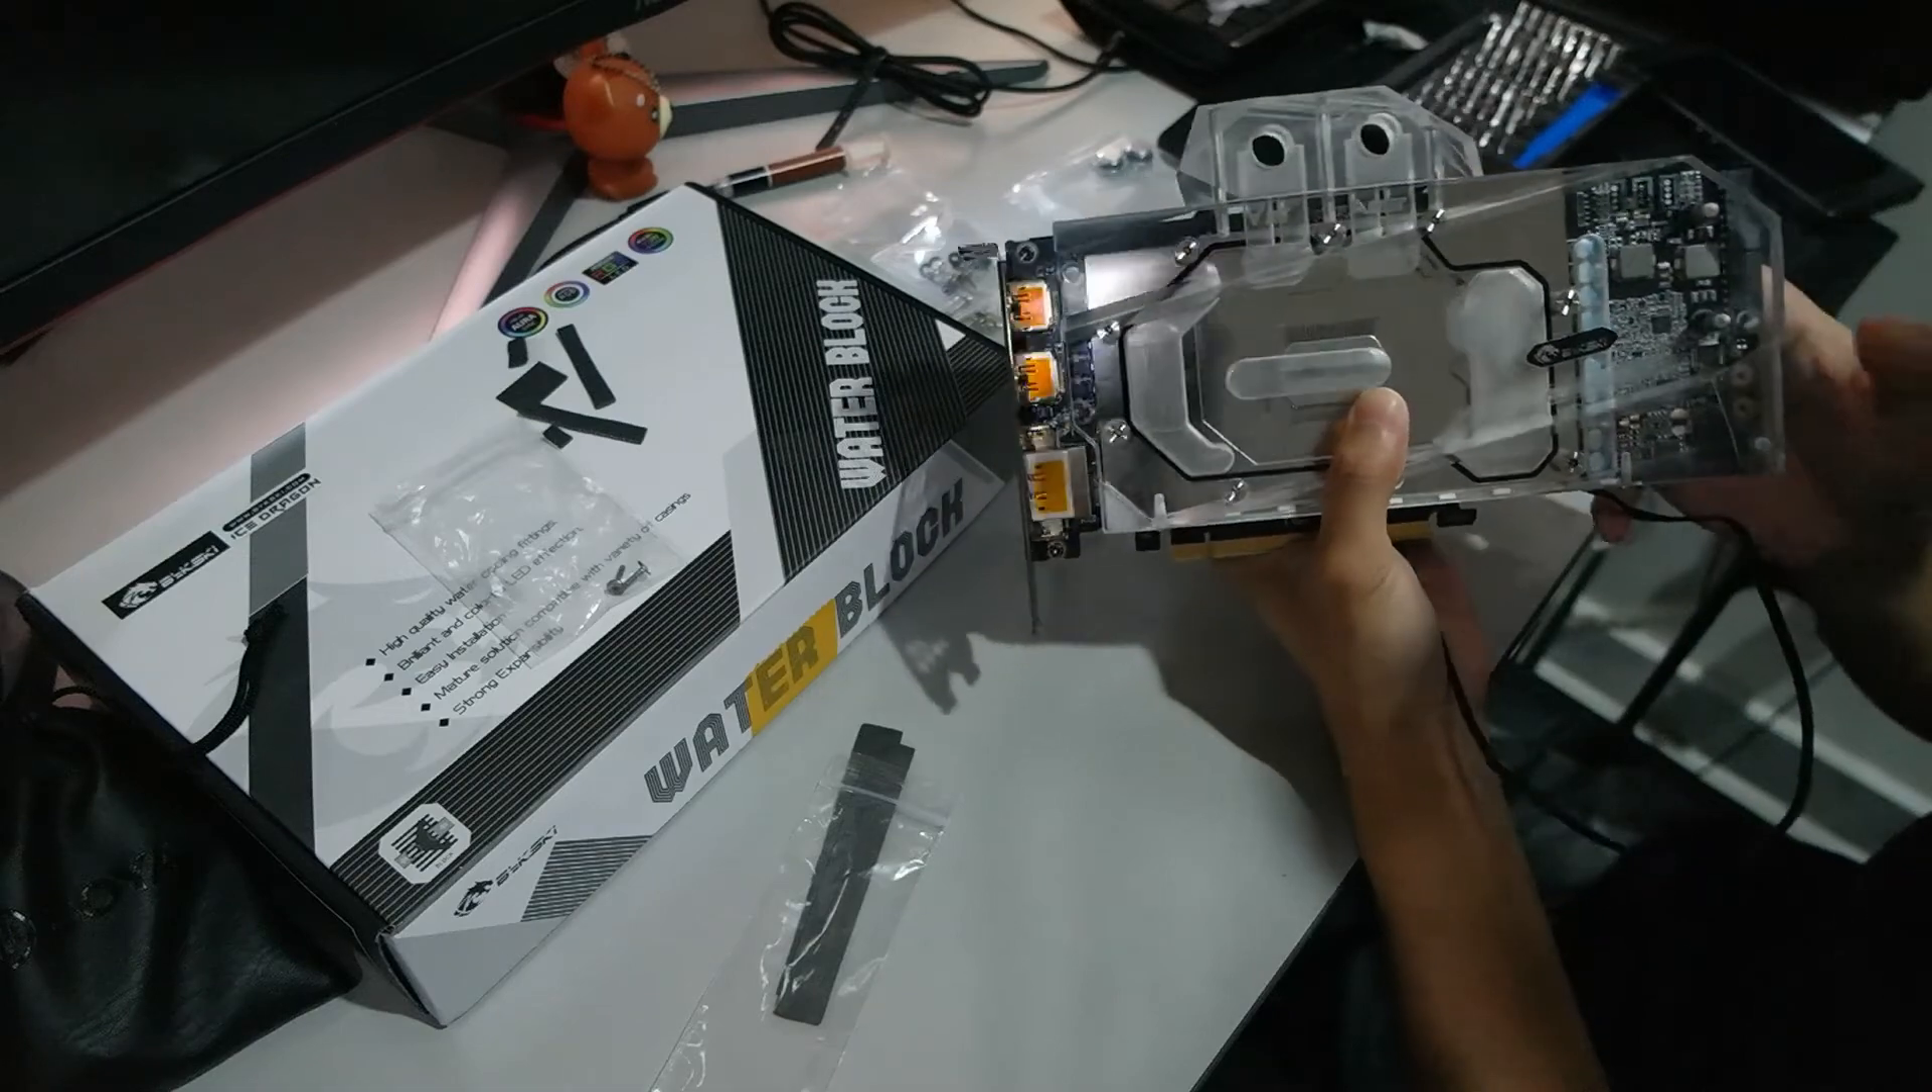So i guess that's all for this video that we have assembled the gpu block onto the rtx 3080 gigabyte model.